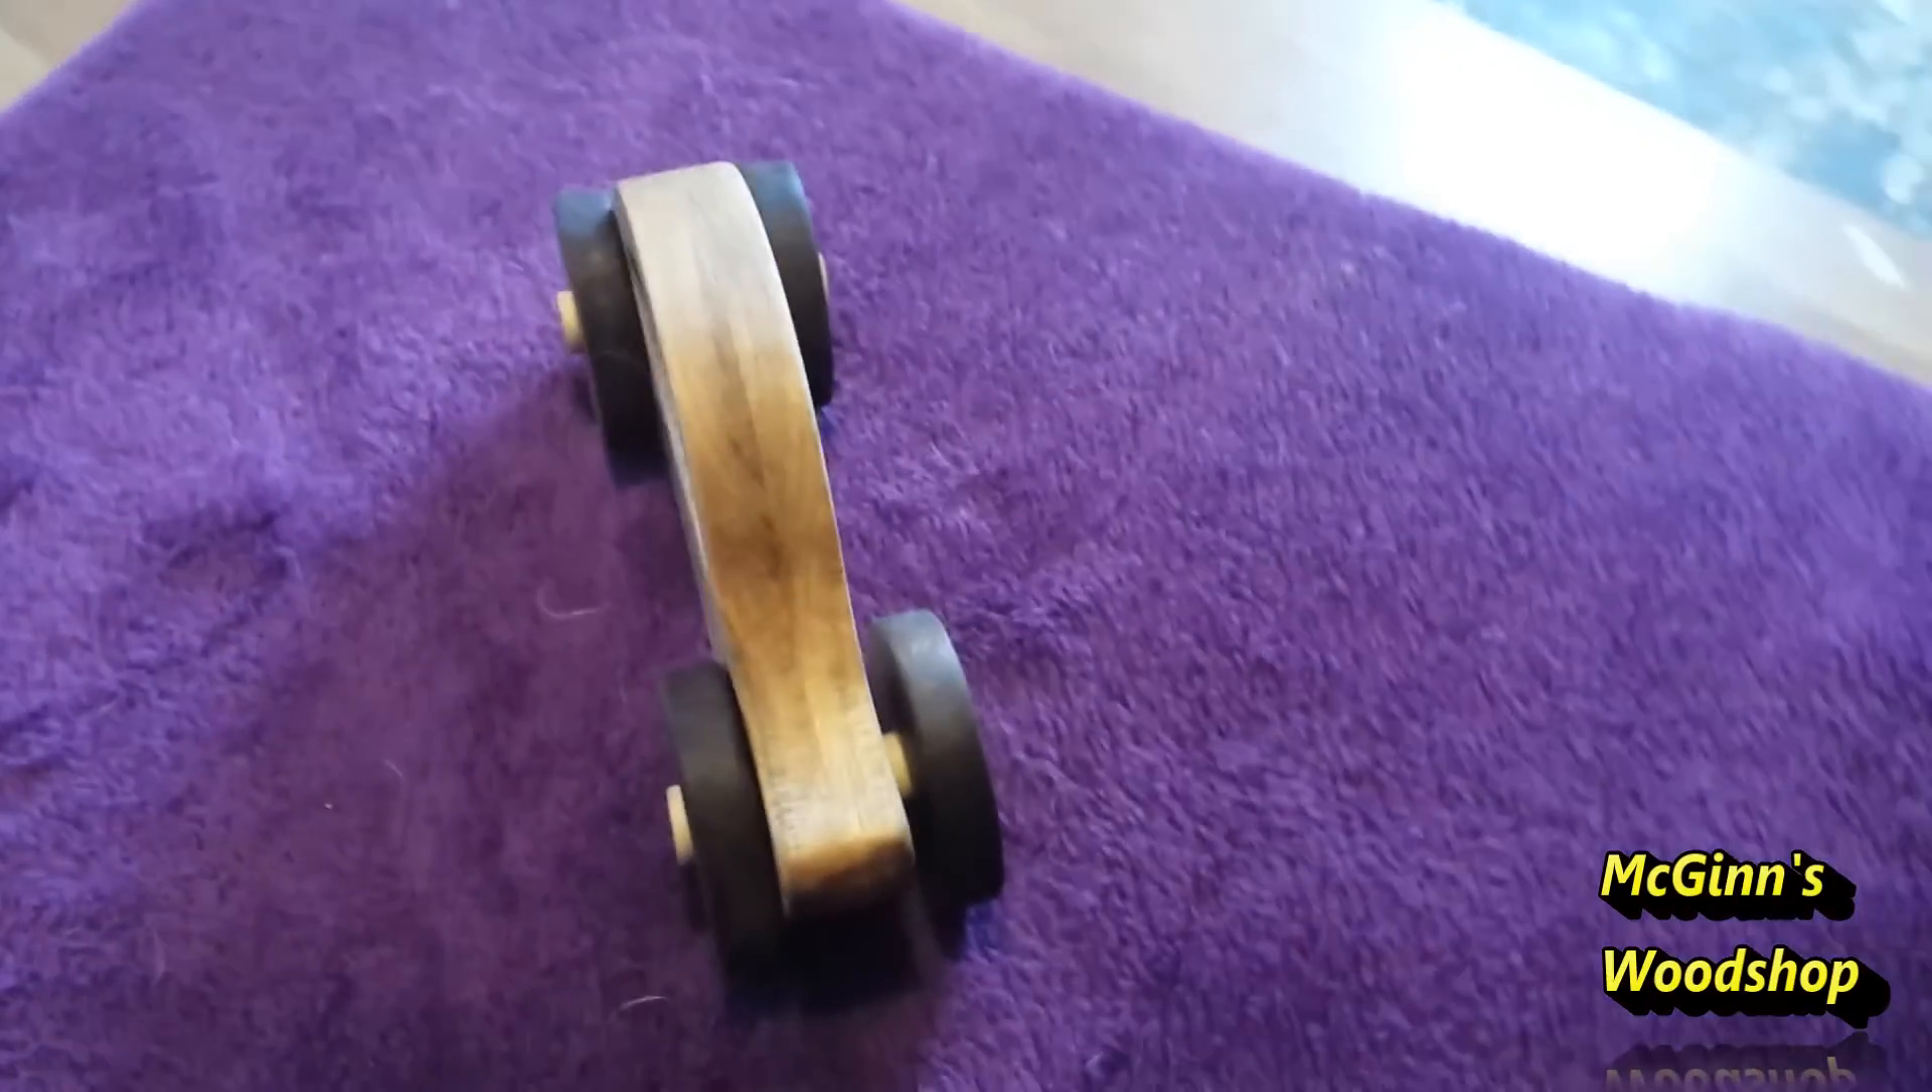So I just cut the ends of the excess dowel off and glued the other wheels on.